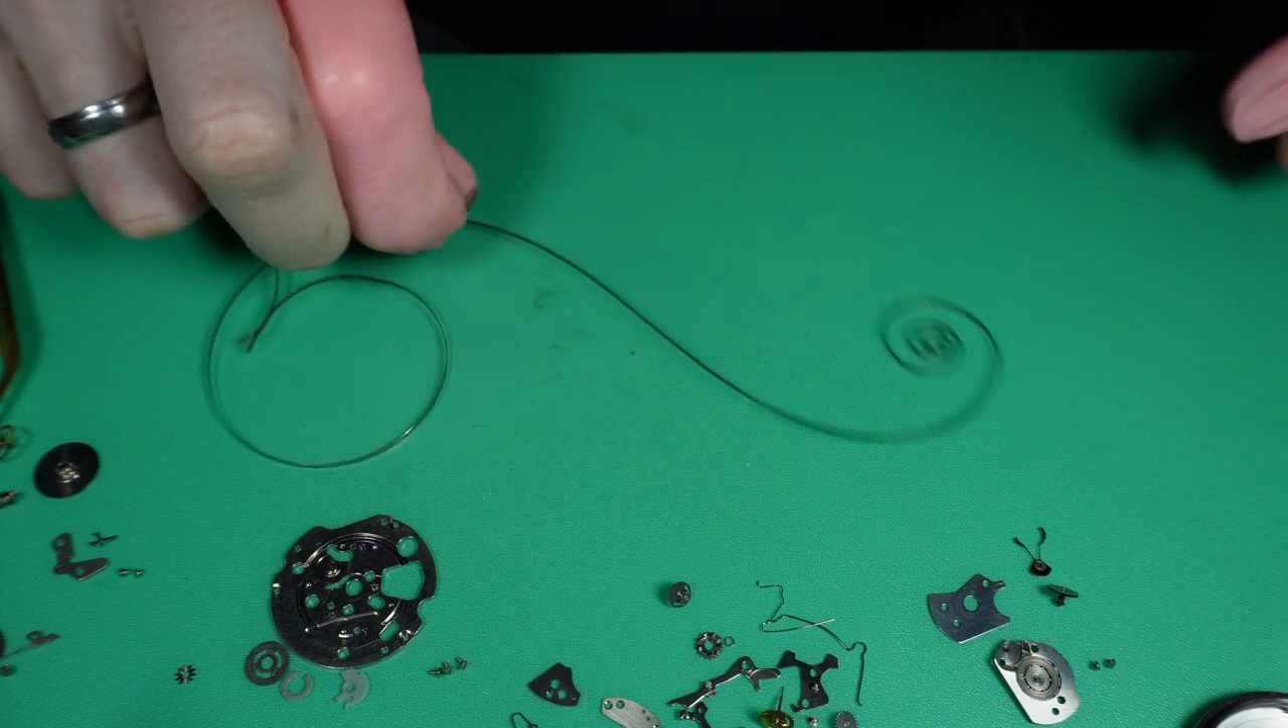Okay, so now the spring is out and it's in good shape. The shape of the spring is quite good.